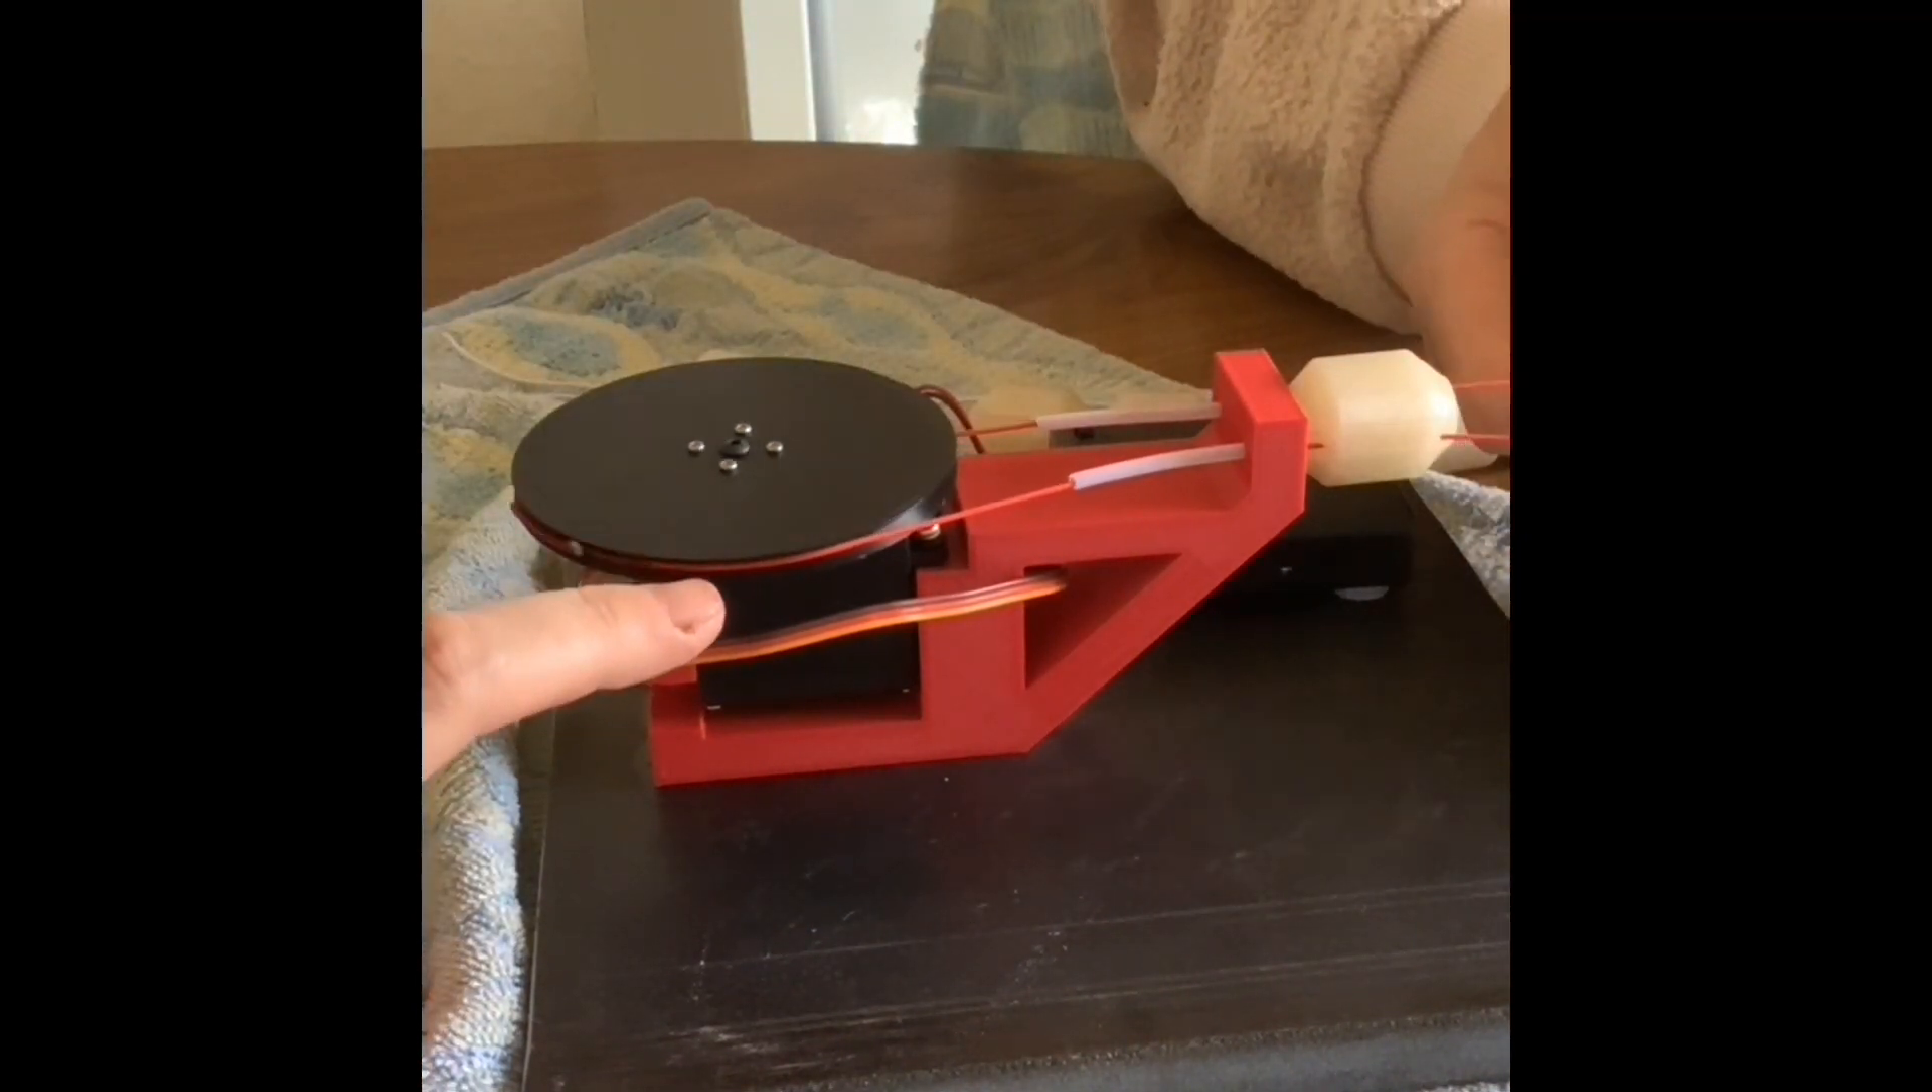So, Paul, you've got the bracket attached to the servo now. You've got the mounting on there. You've got the nylon cord running through.